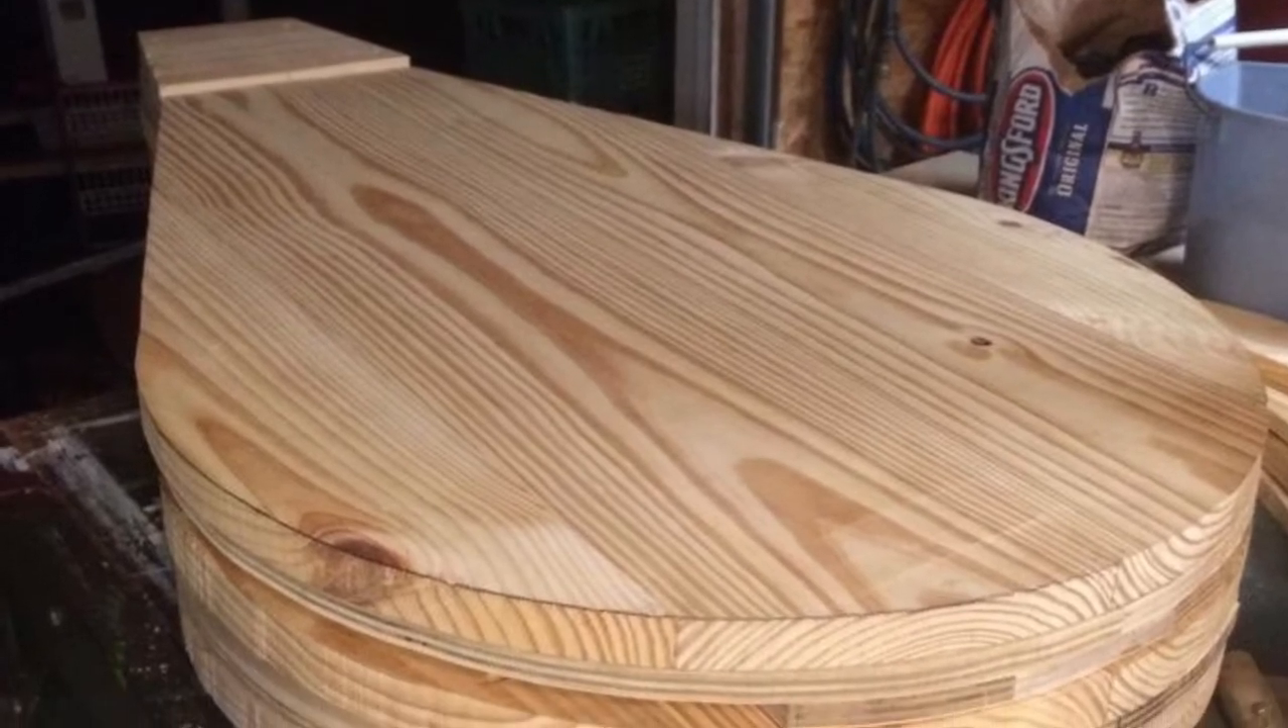After all the final cuts were made, the five layers of the bellows were stacked.